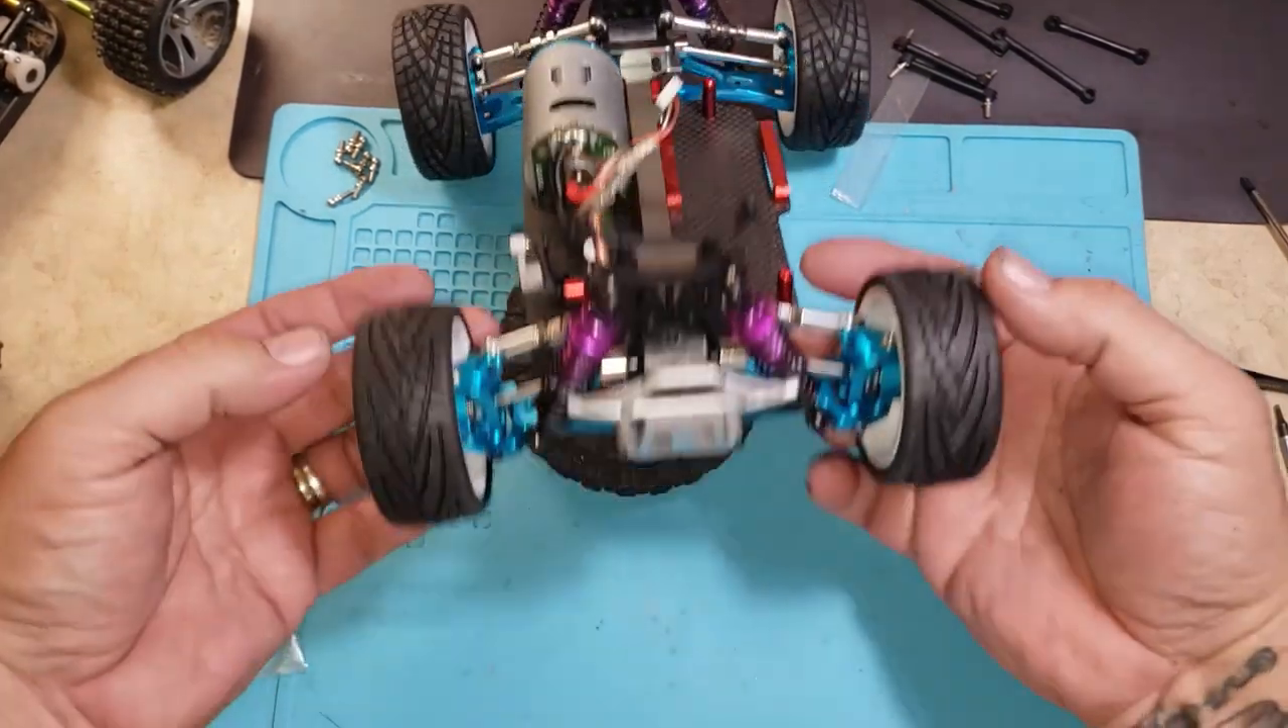Pretty sharp looking too. Okay, got my wheels on and actually it looks really good other than, you know, she's pretty square.